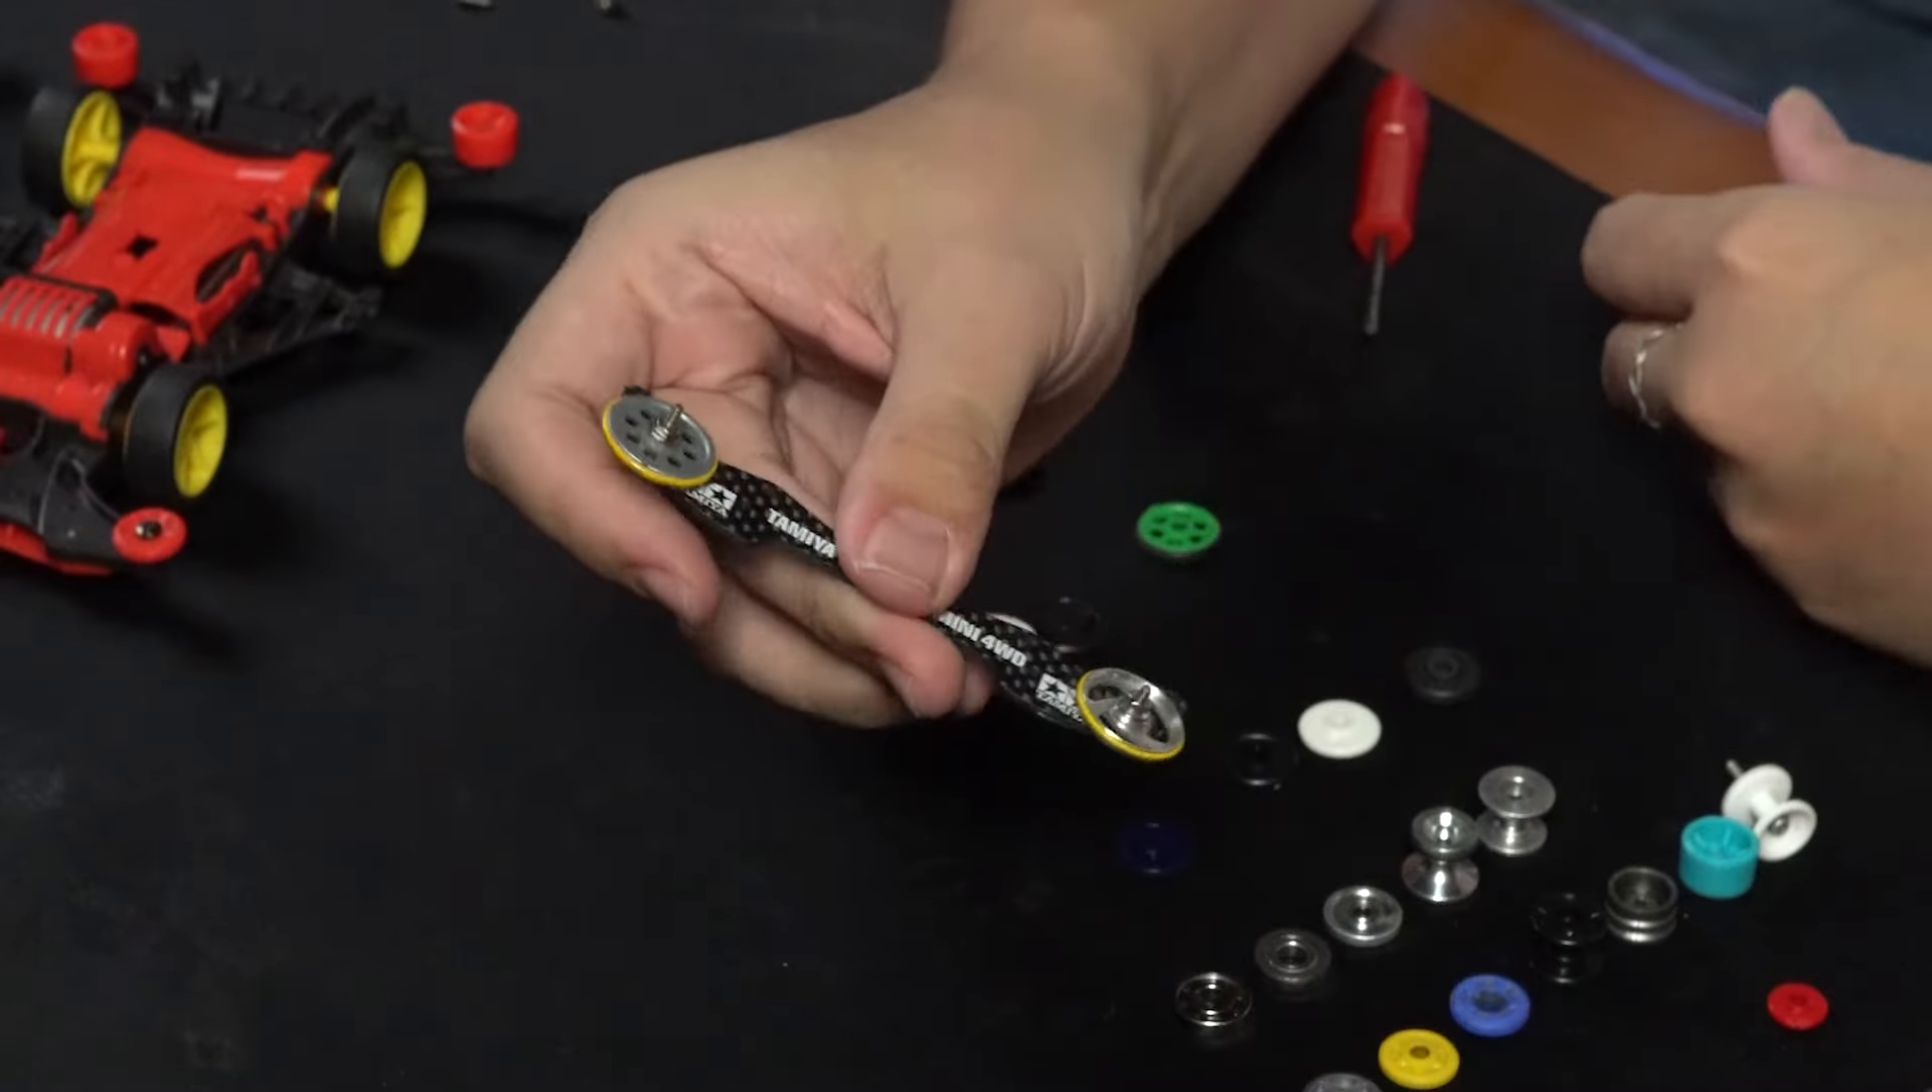Sekarang rollernya udah kepasang Gue sengaja pasang di kanan kiri.